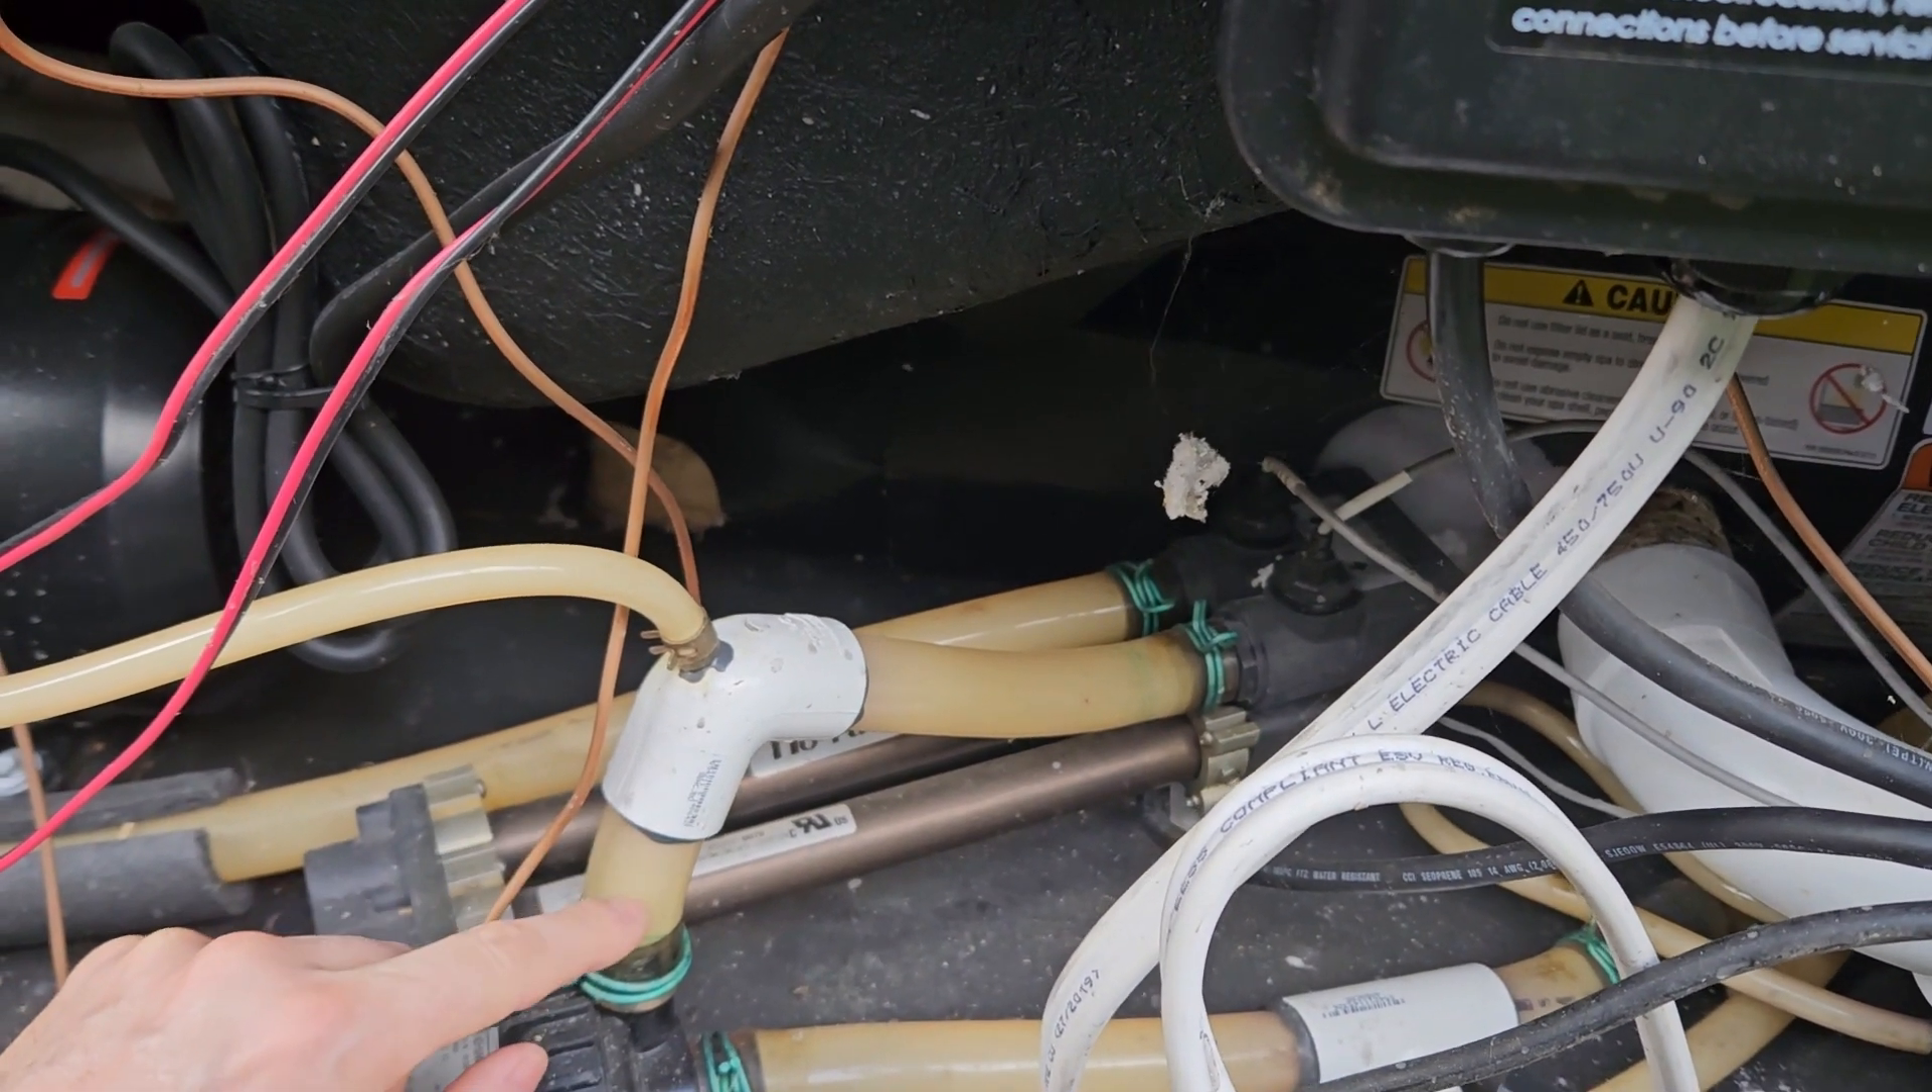Um, you can see here that they've glued in these PVC hard fittings.